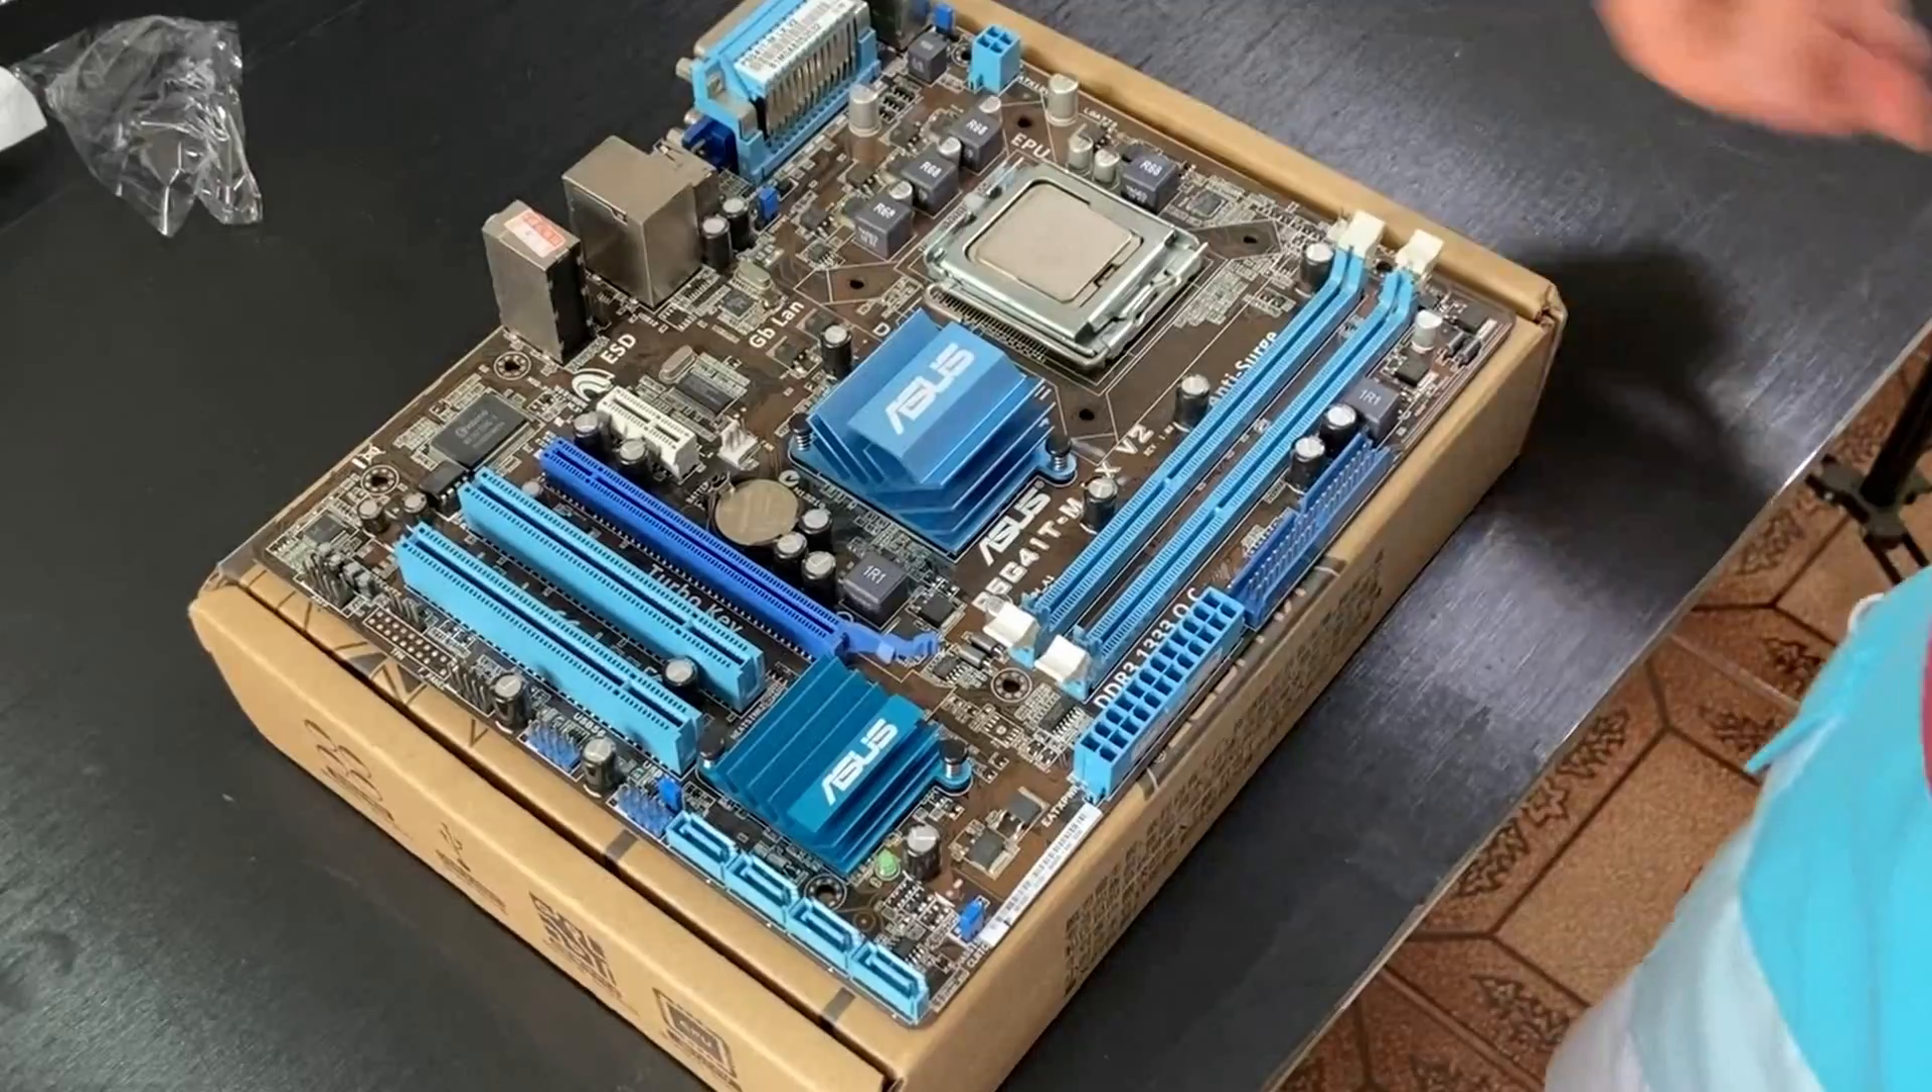Fechou aqui e travou. Pronto. O processador está instalado, galerinha.